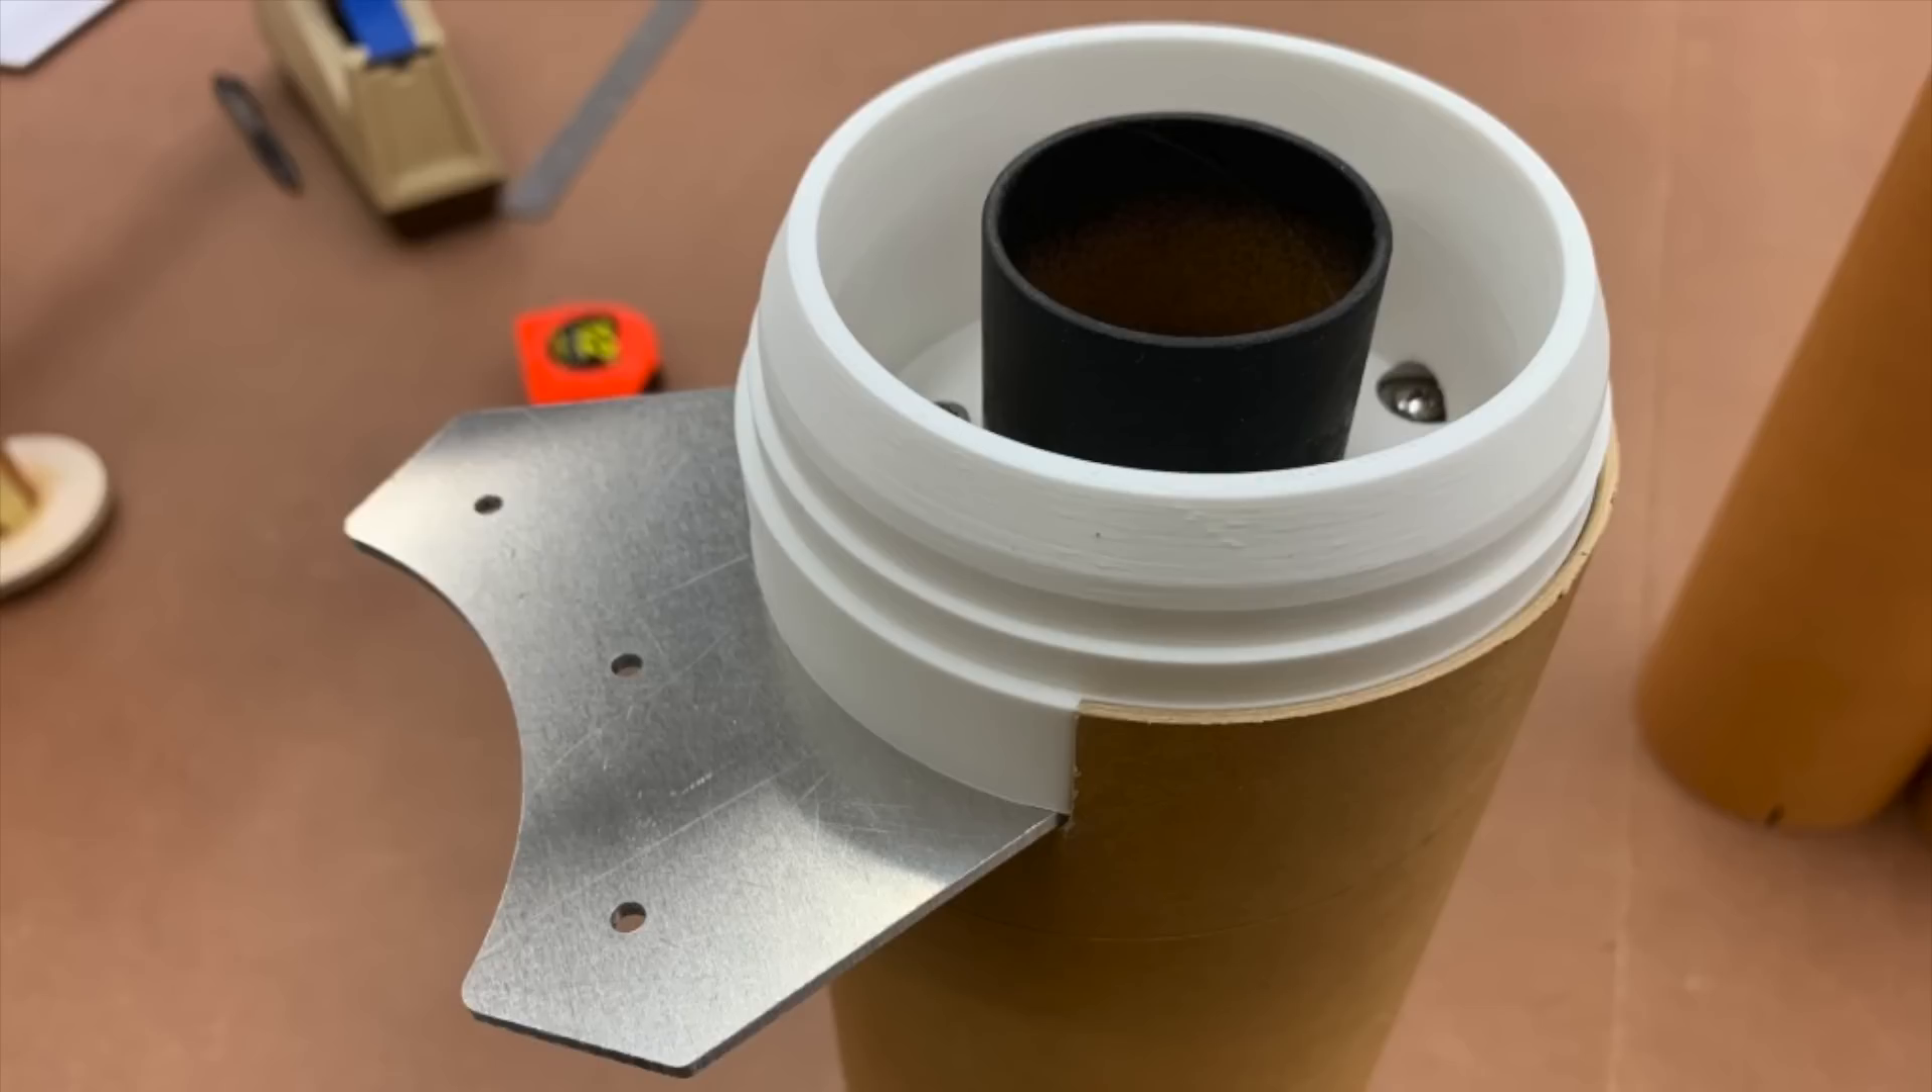With everything cleaned up, you can see how the motor mount assembly fits into the airframe with the relief for the aft bracket.